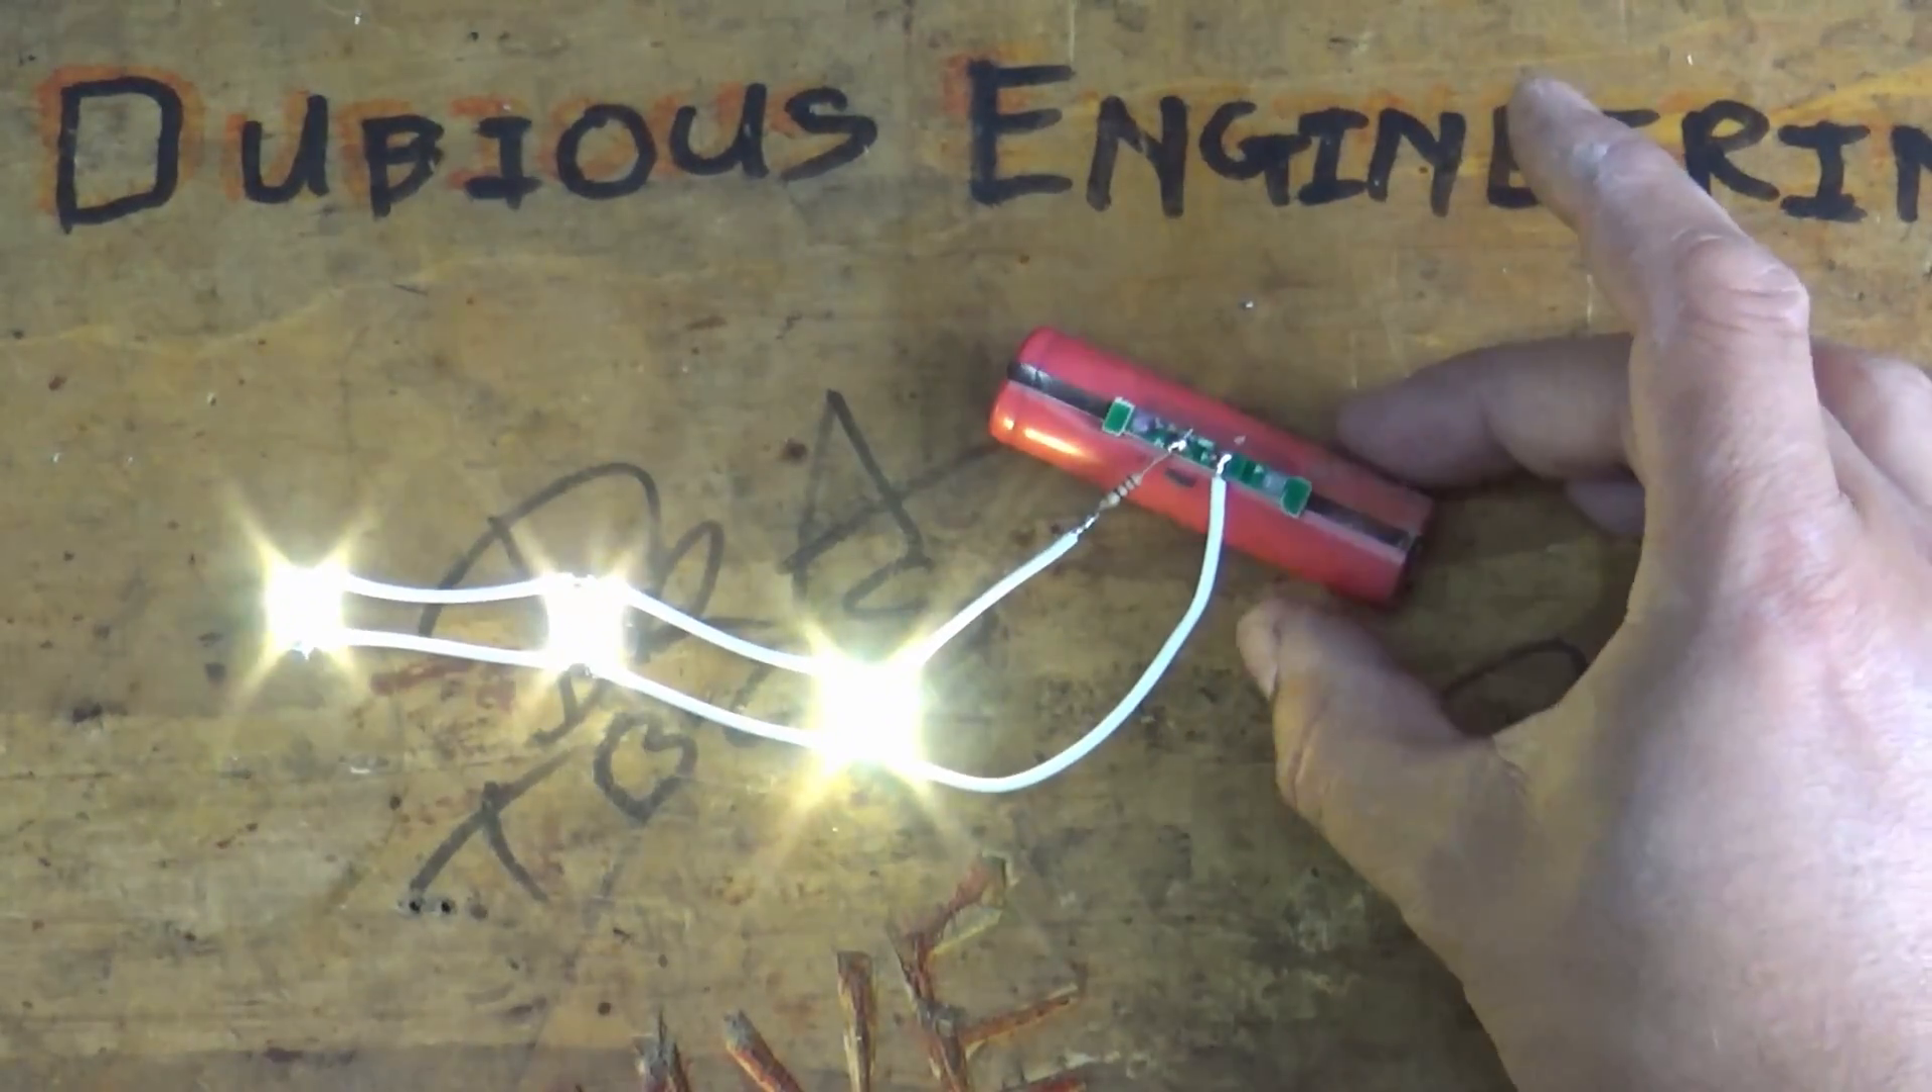The battery management pcb has been installed on the battery and the leds are being driven by the battery.